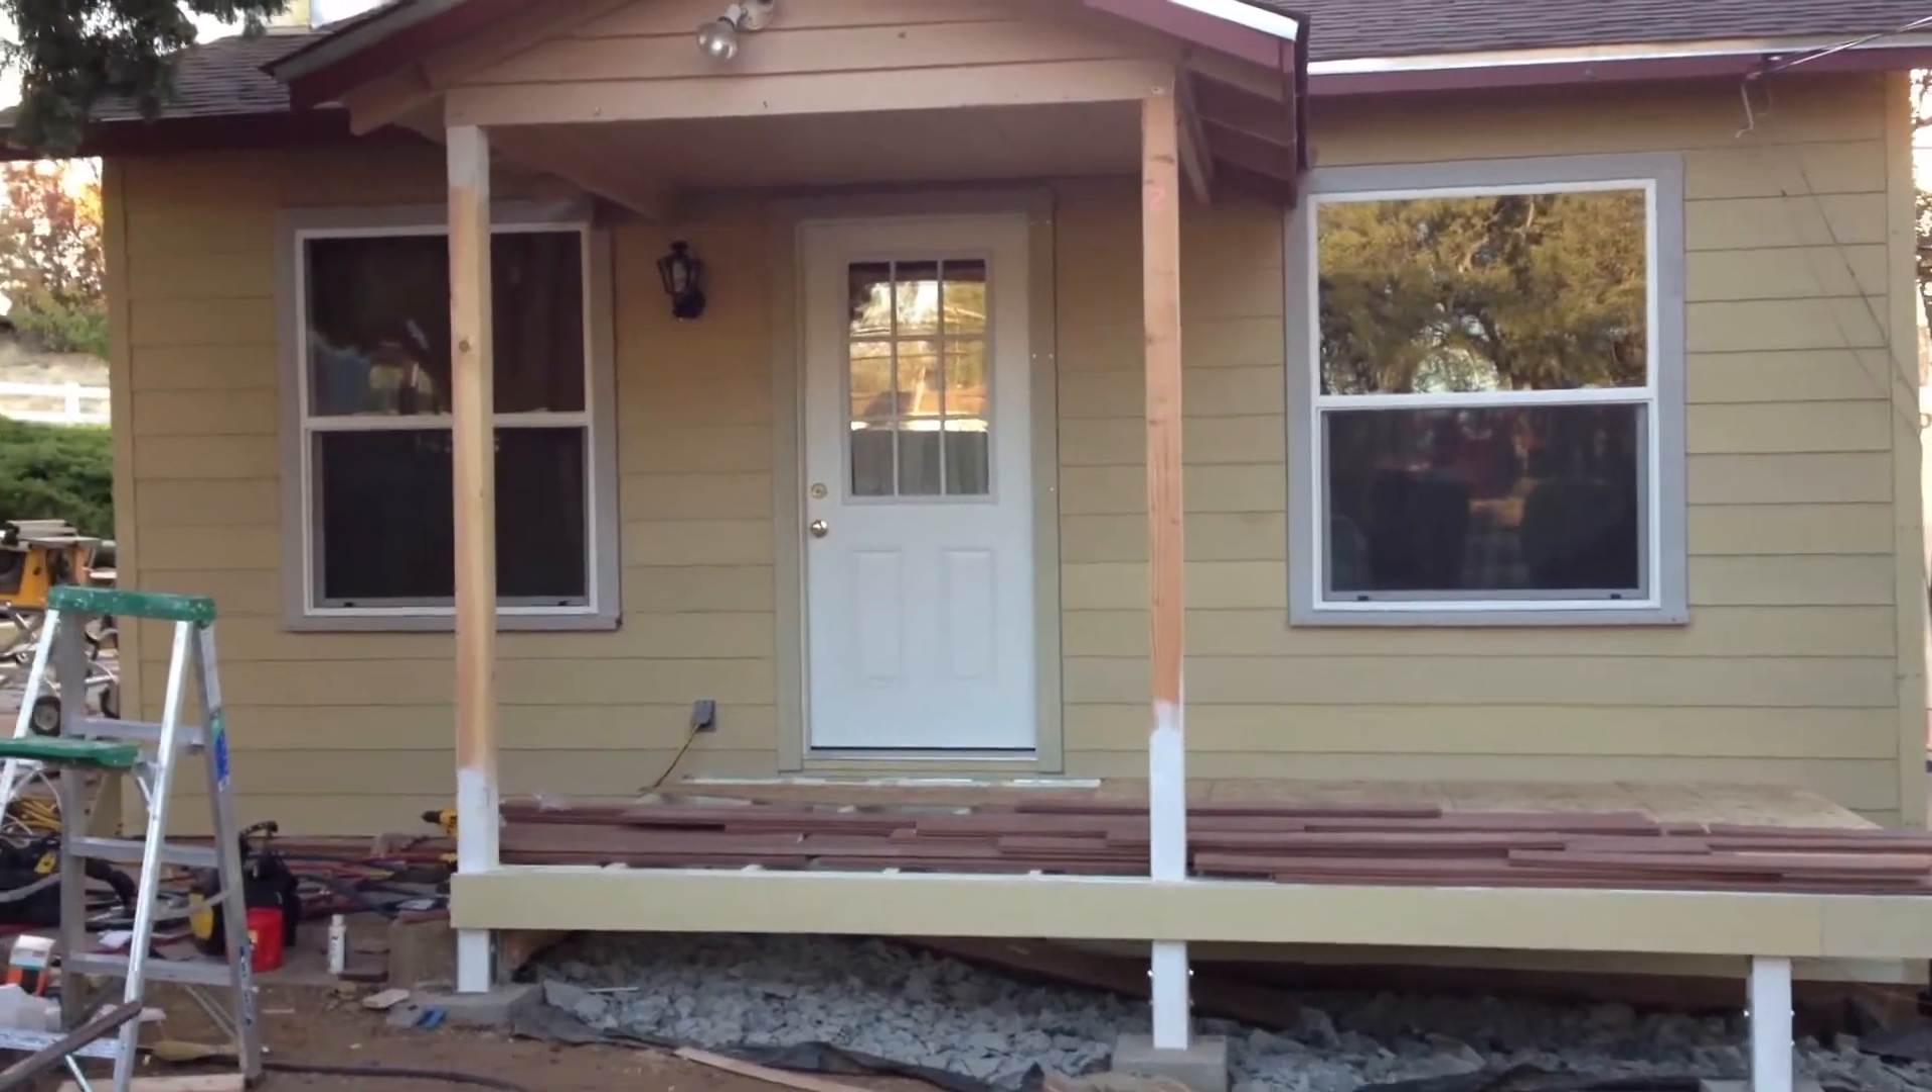So anyways I got the siding all on and the windows and doors all trimmed out porch light on.